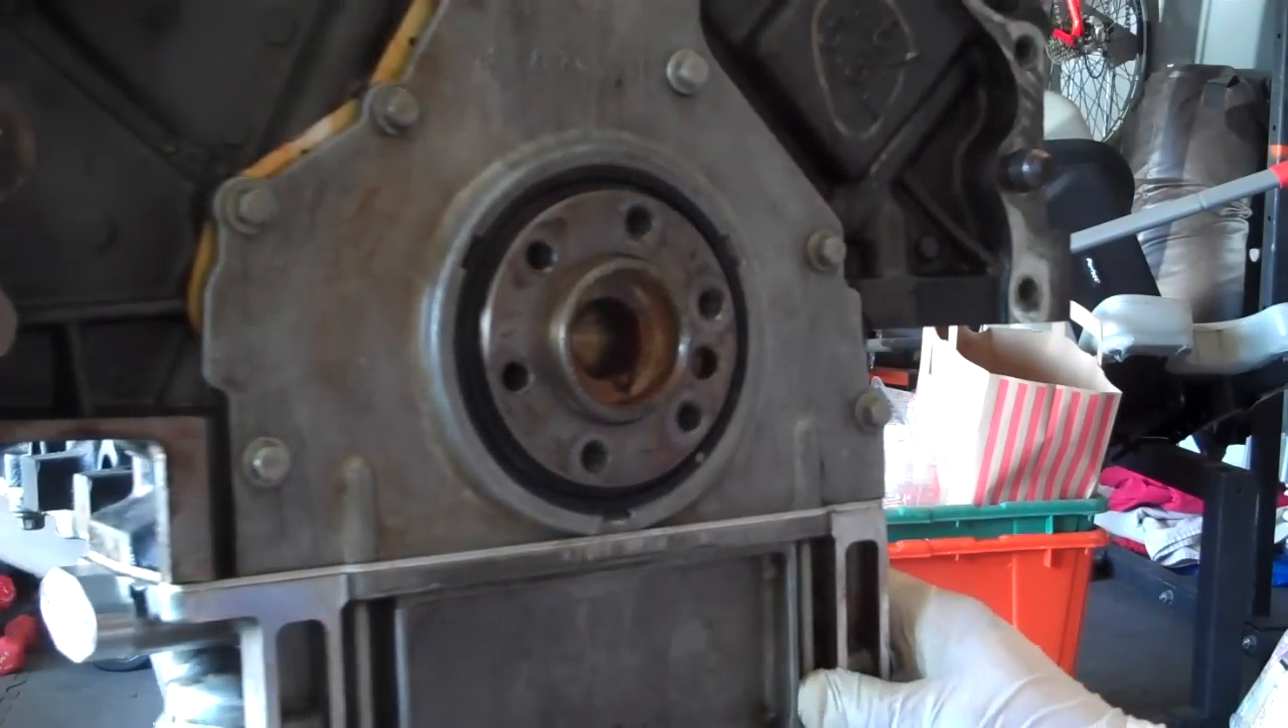There you have it You have your rear main seal properly installed You've got a new cover in the back.